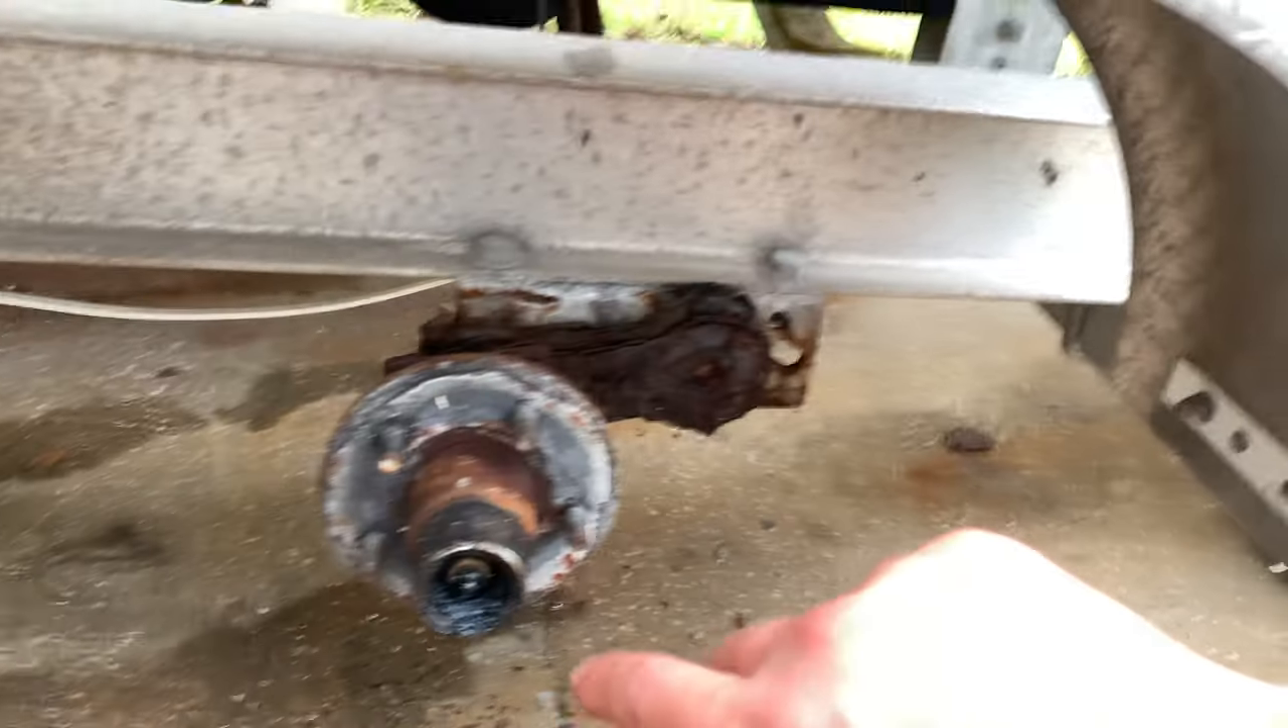So I got this tire off.